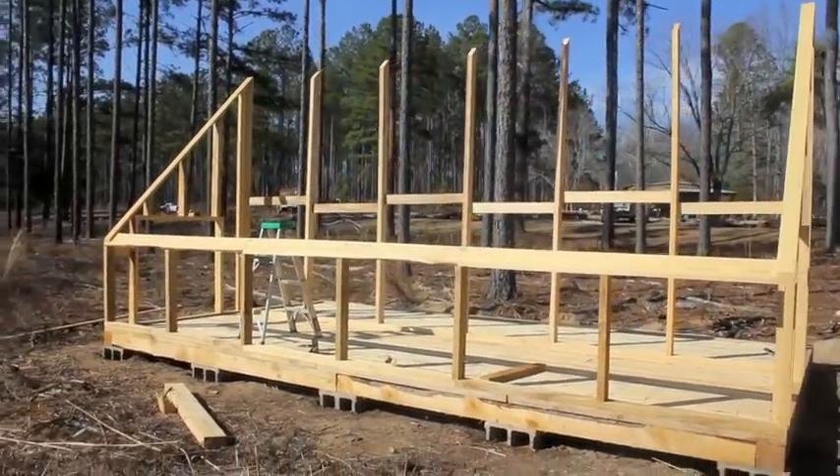The framing is pretty well done. I've got to put a stud wall in the very center so that I'll have two separate chambers for two different stacks of lumber.